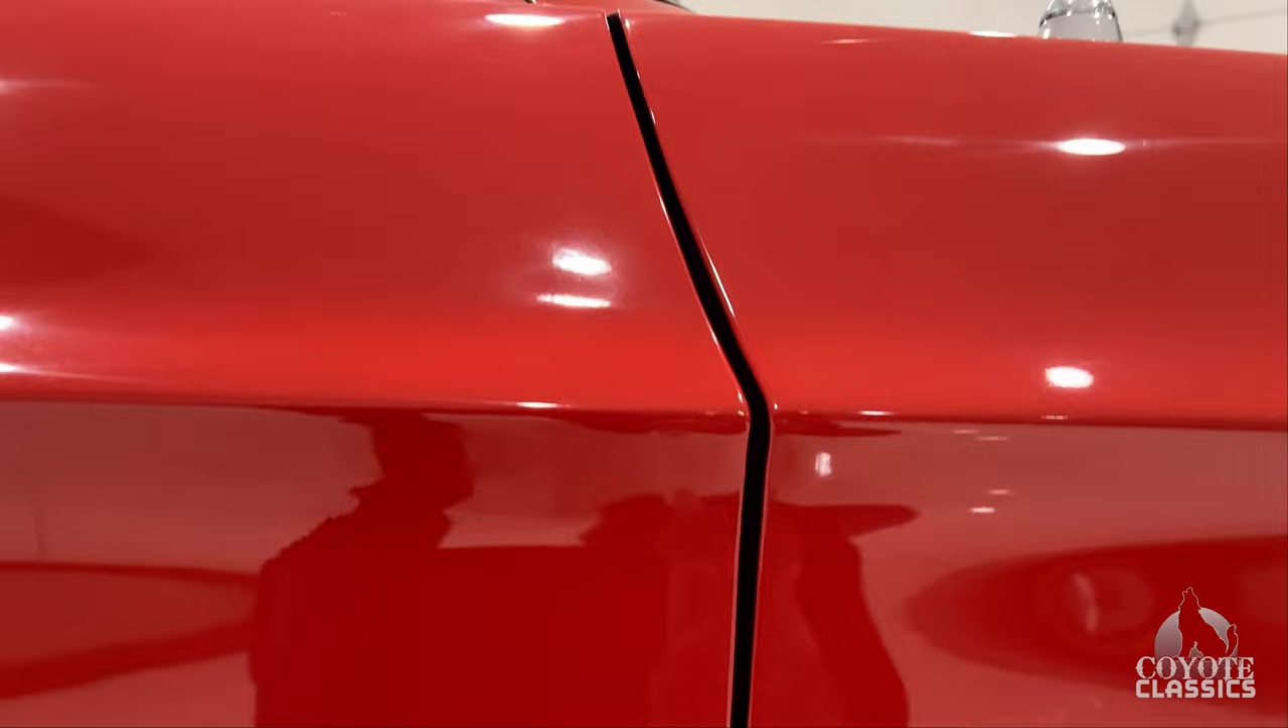If we look at the gaps, if we look at the gaps here, top of the fender lines up really nice to the top of the door. Body lines are good. Really nice, even gap from top to bottom.